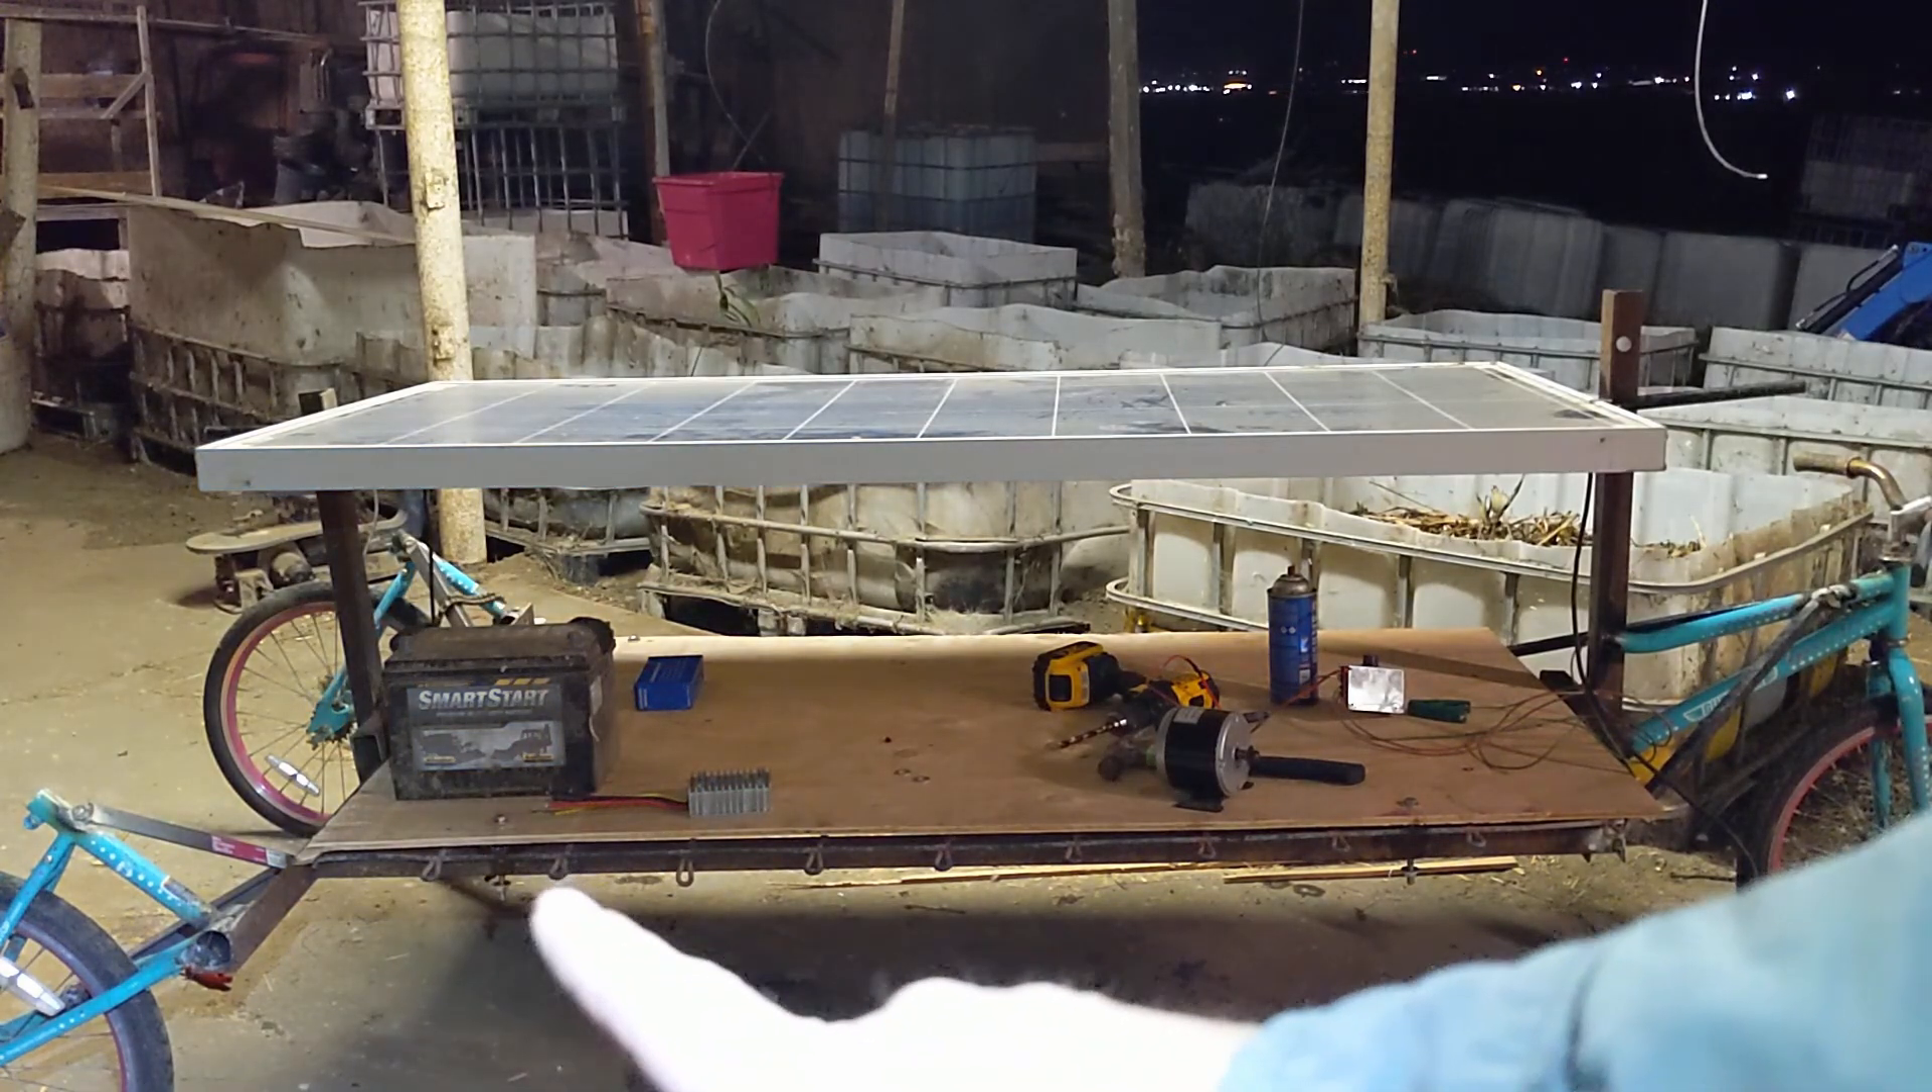Finally got the solar panel installed.